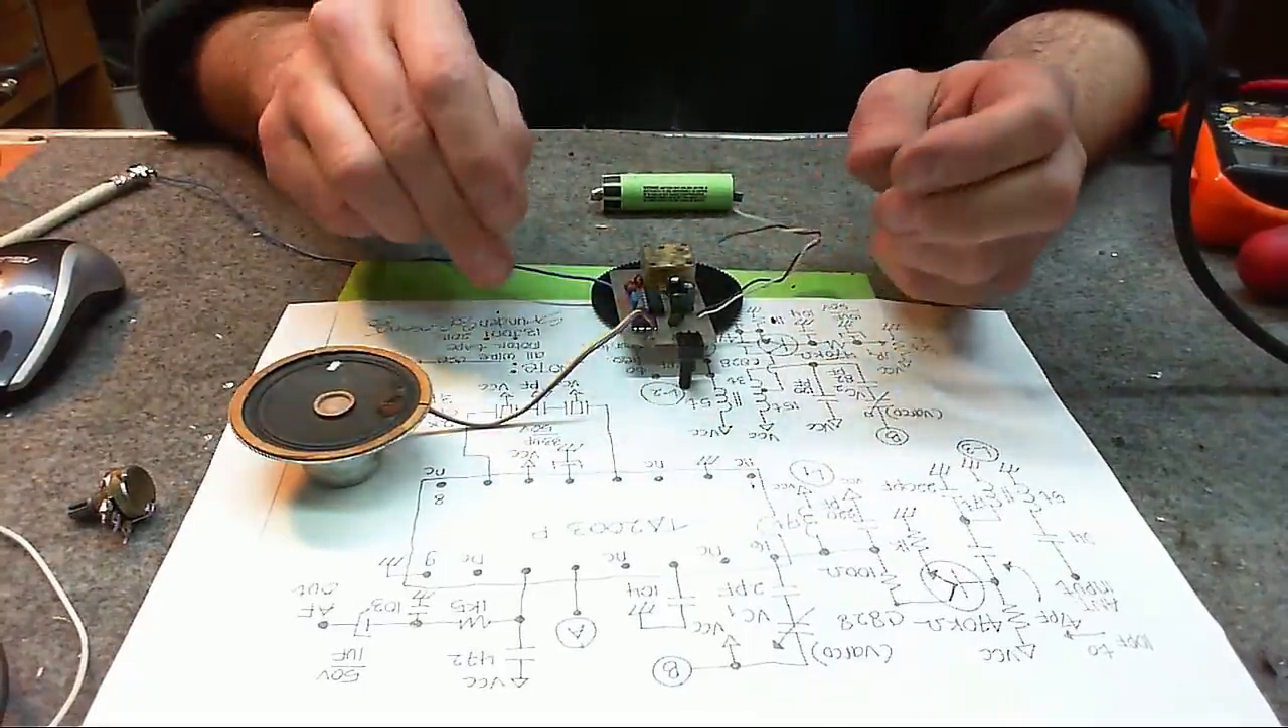No cóż zostało jeszcze podłączyć baterie.